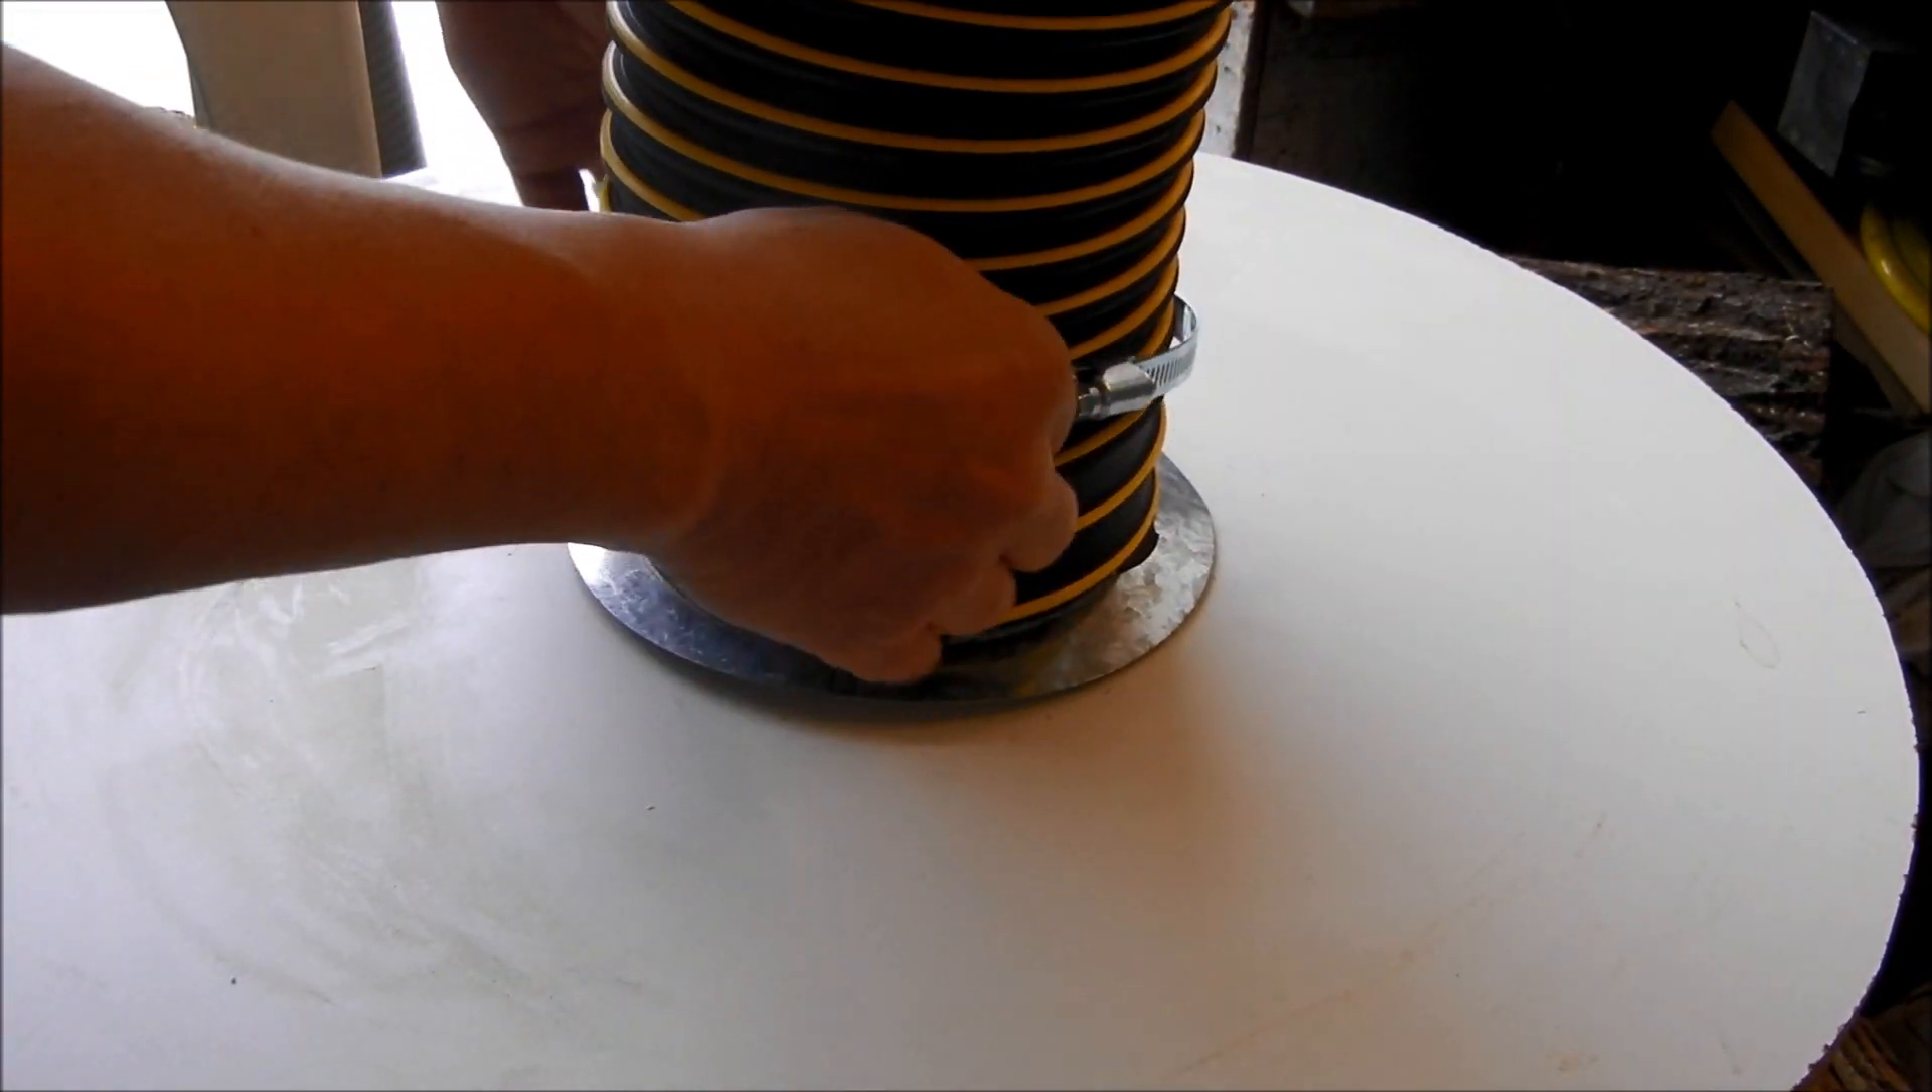Now I've got my super fun flexi hose on there.